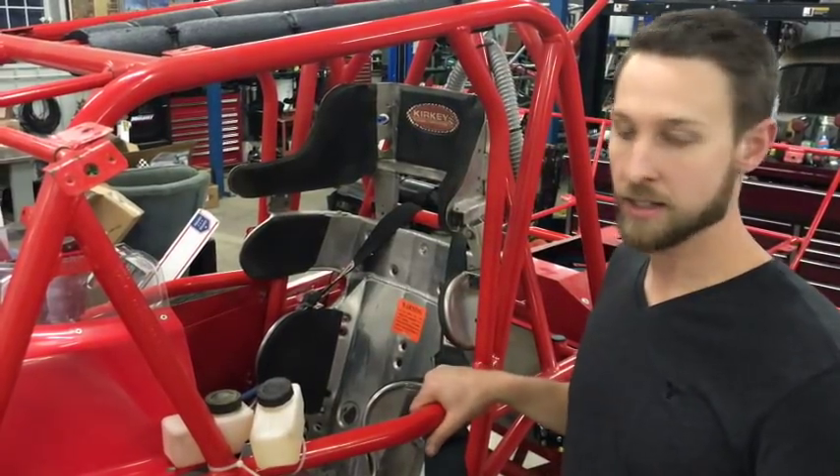Alright, here we have a used race car that I've just finished installing the seat in and I moved some of the stuff out of the way so you can see what we're doing here.